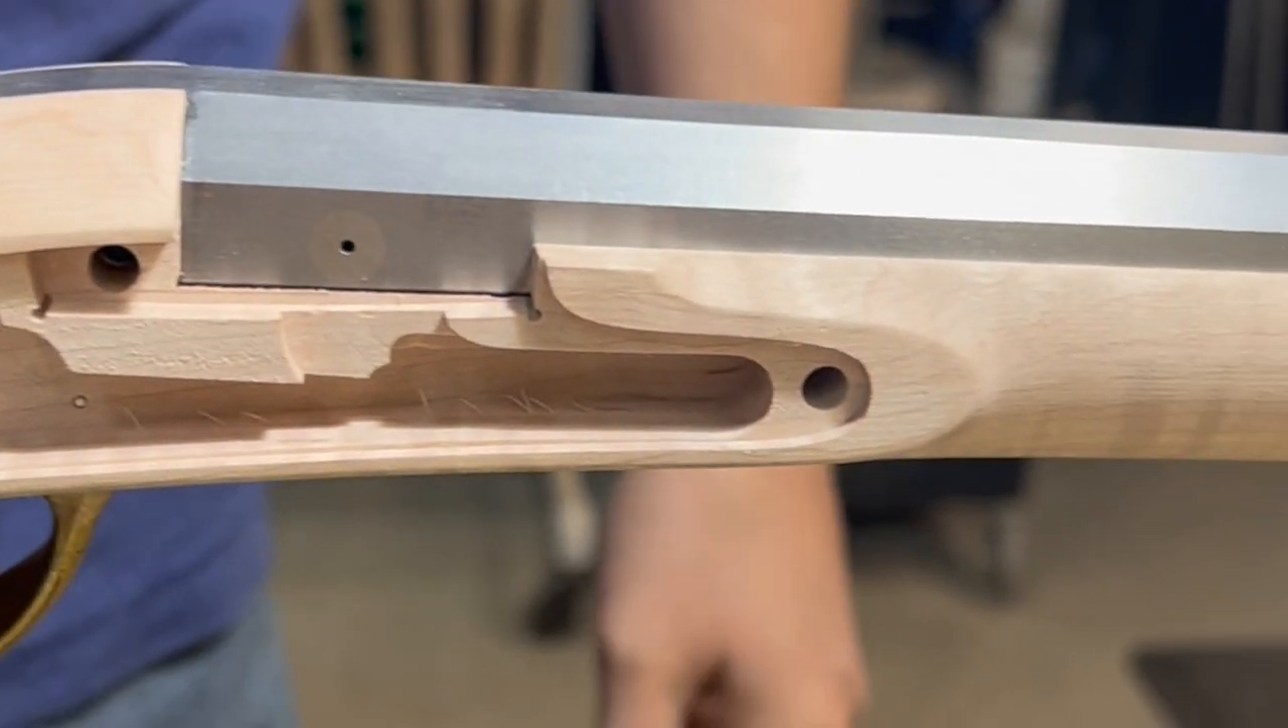So it's in place. The barrel is in the stock now, which is good.